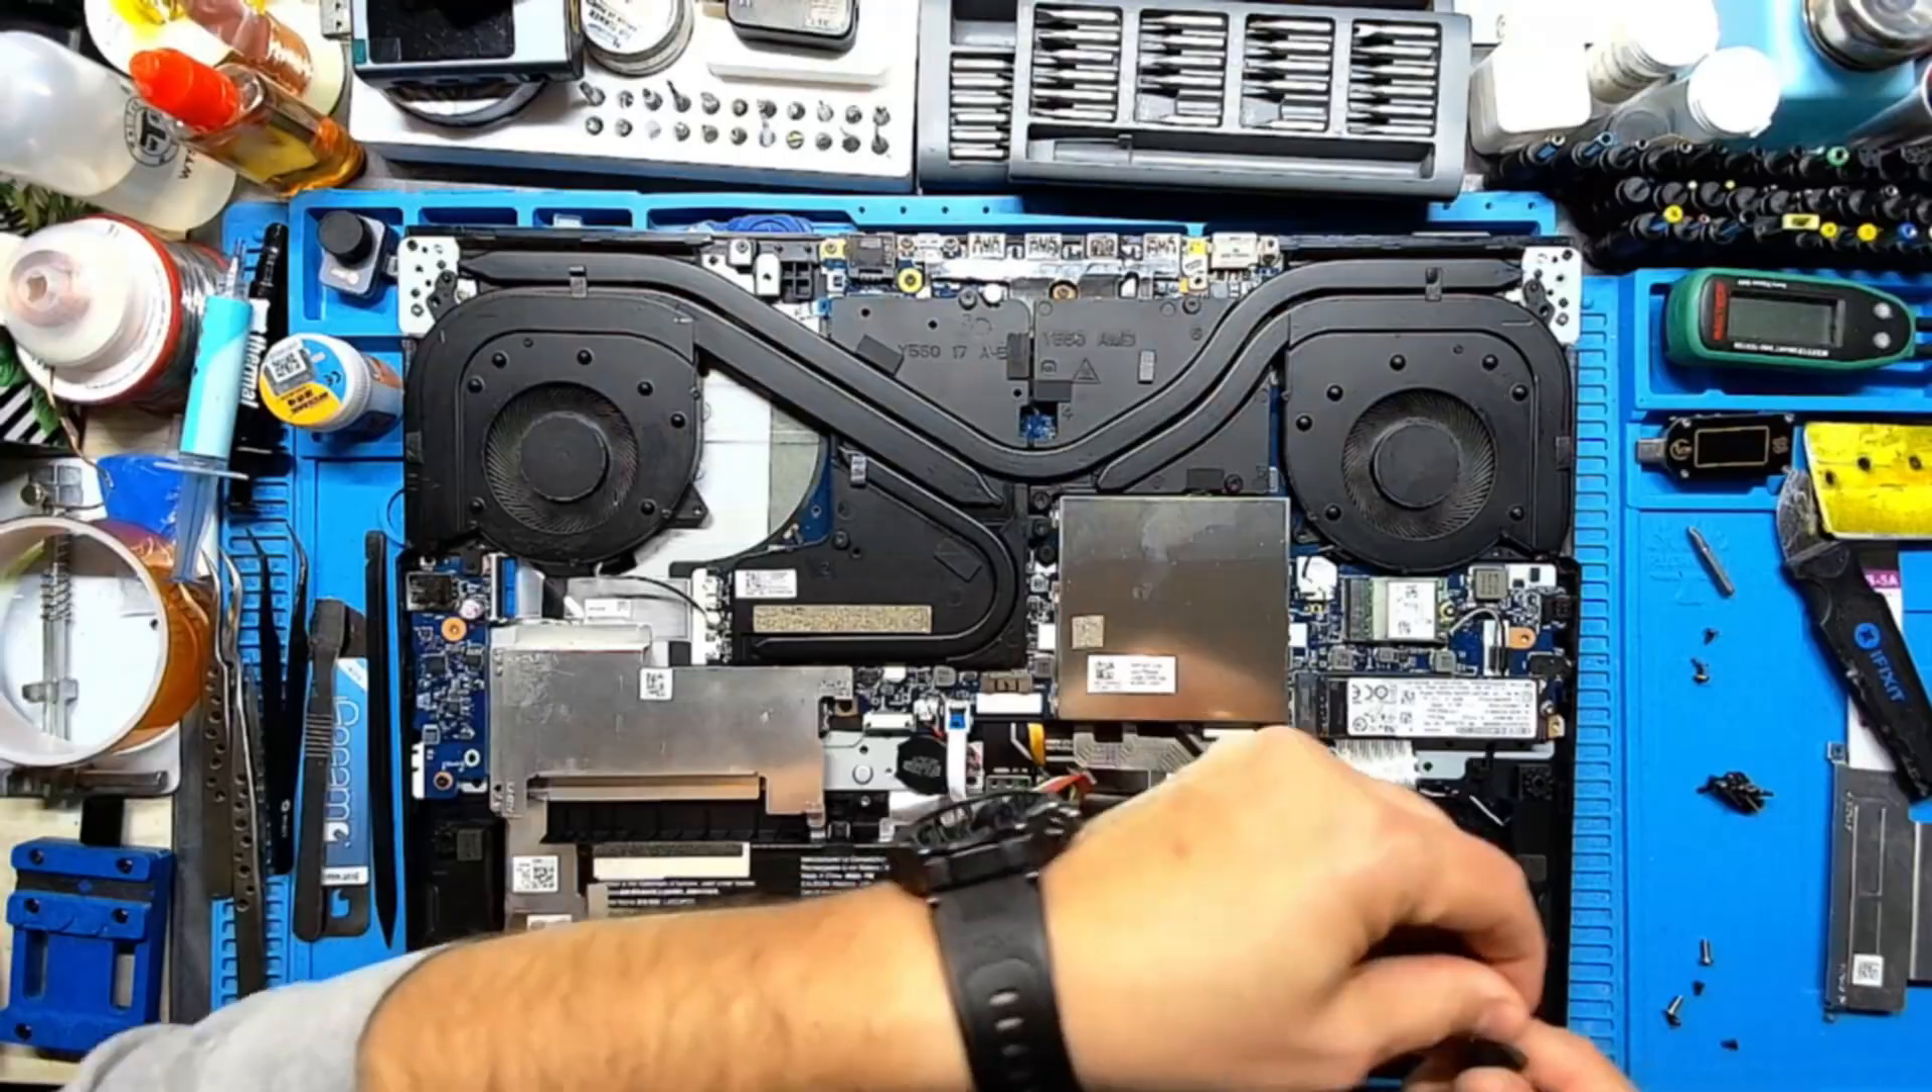So the heatsink is back in place.